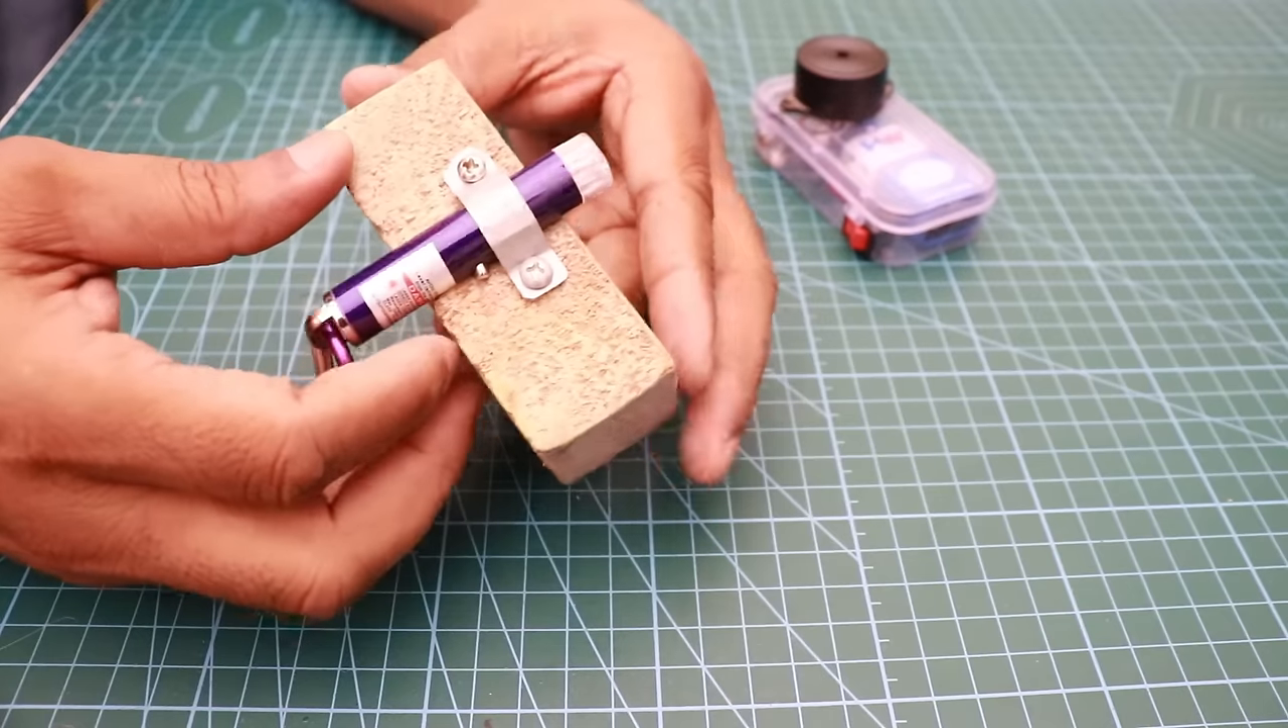यहाँ पर हमने laser light को इस तरीके से fix कर दिया है।